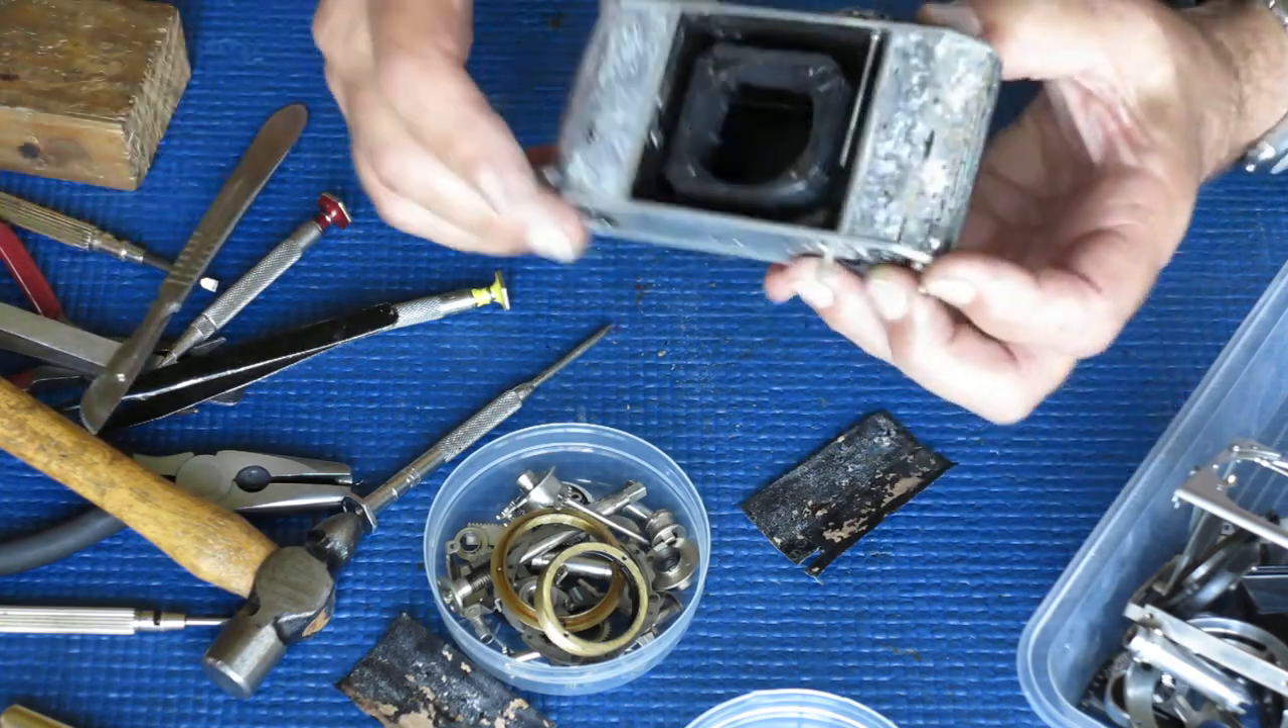Alright, well the body's stripped down.